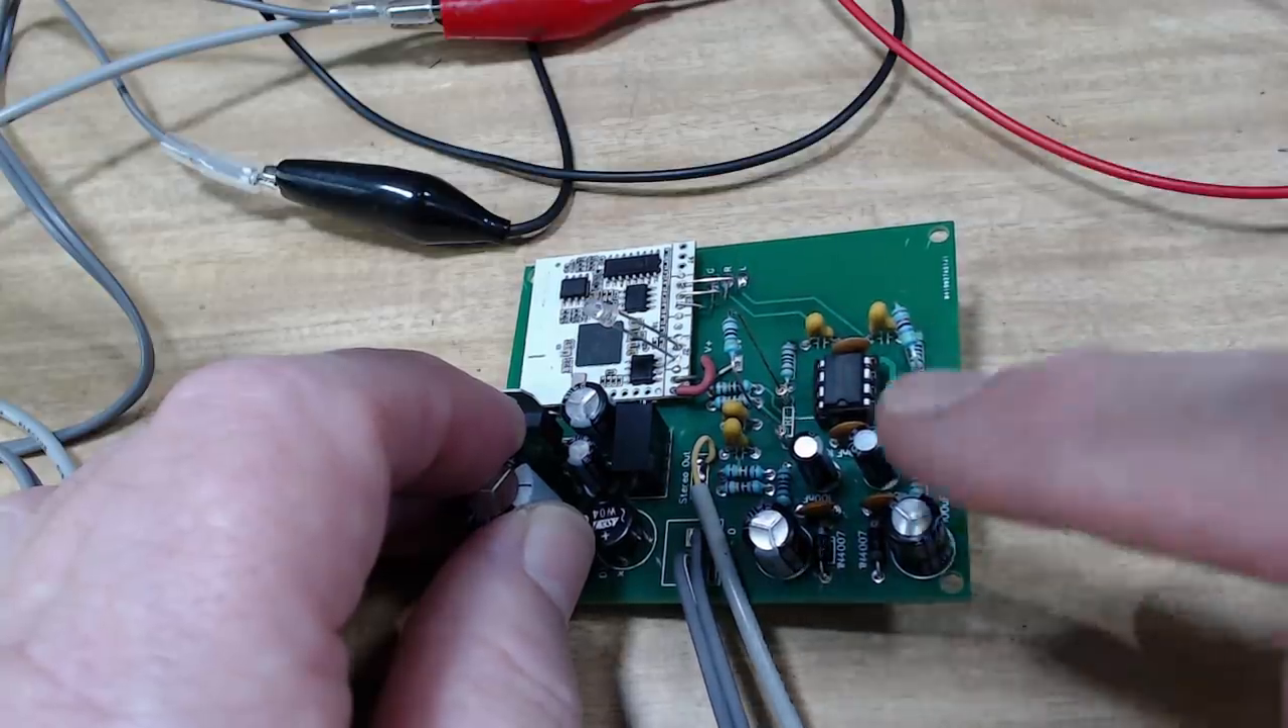I've finished assembling the board, and I've put the Bluetooth module on.